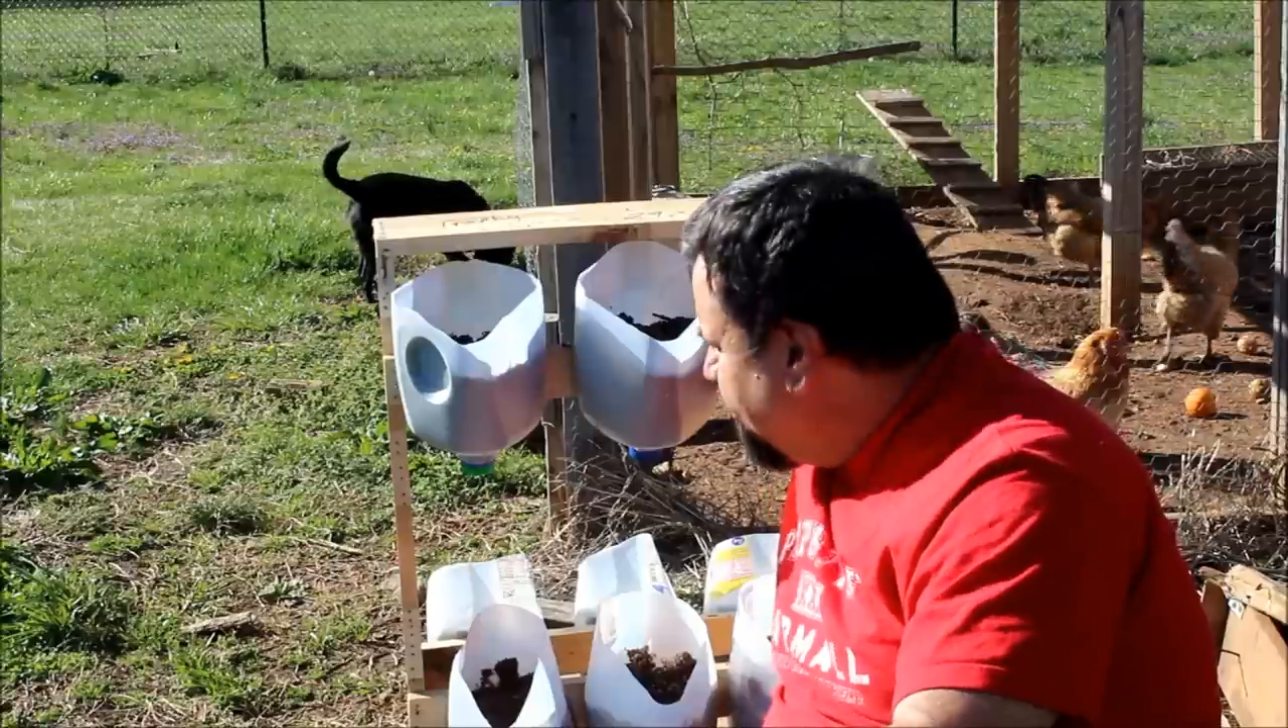We have our planter set up it mounted on the 1x3s we have the tops cut off.